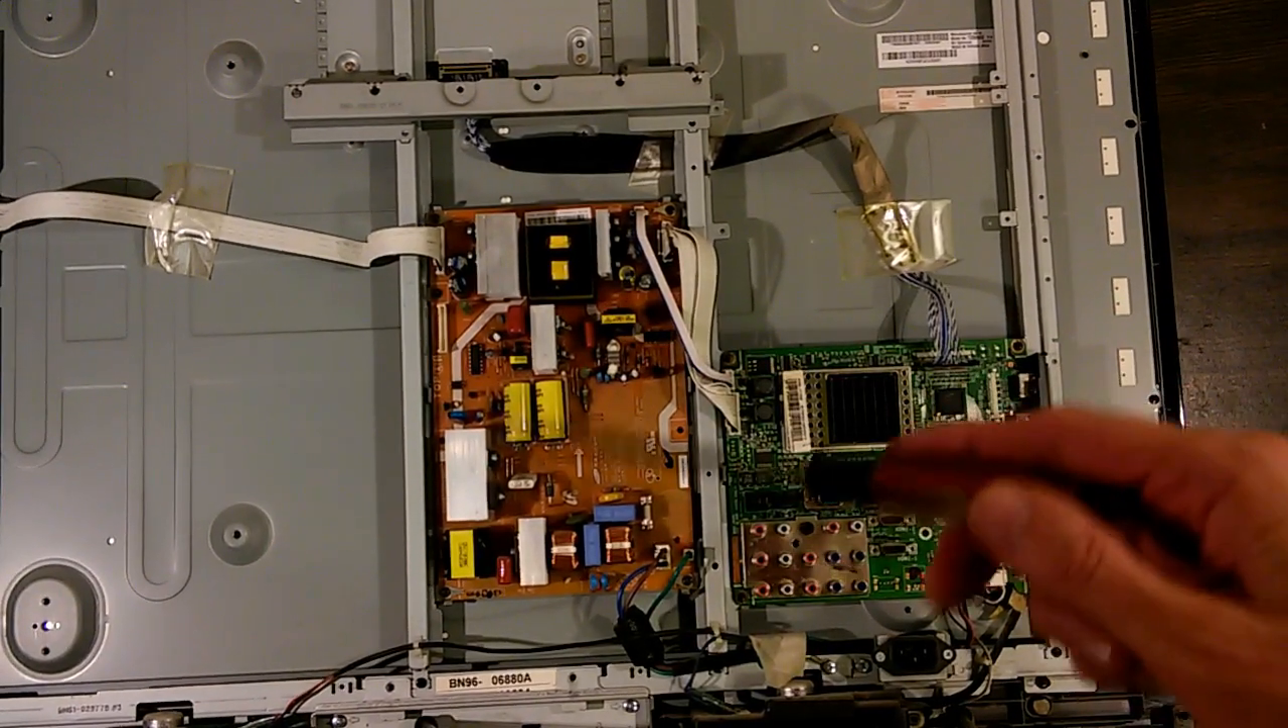Now the power supply board has been put back in.